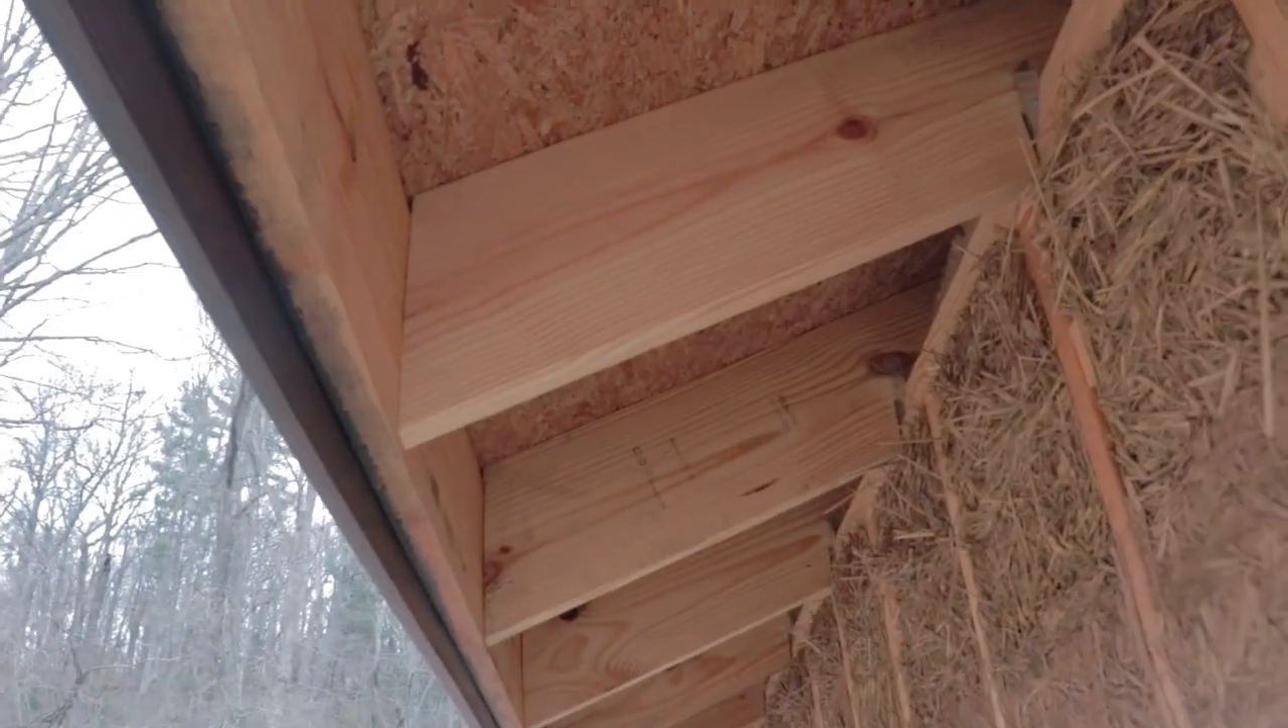And underneath here is still unfinished. I have not installed the soffits yet.